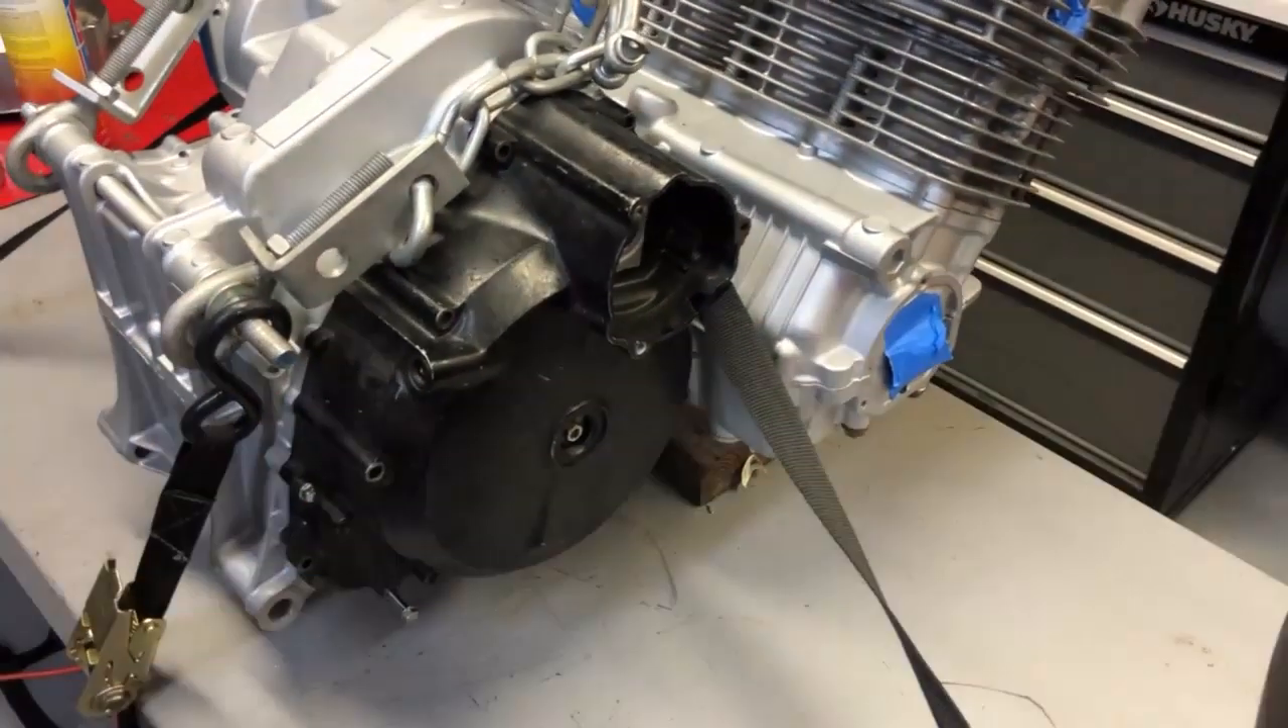I put one of my old clutch covers that has not been restored yet I've just kind of like placed it on there to cover the clutch assembly.